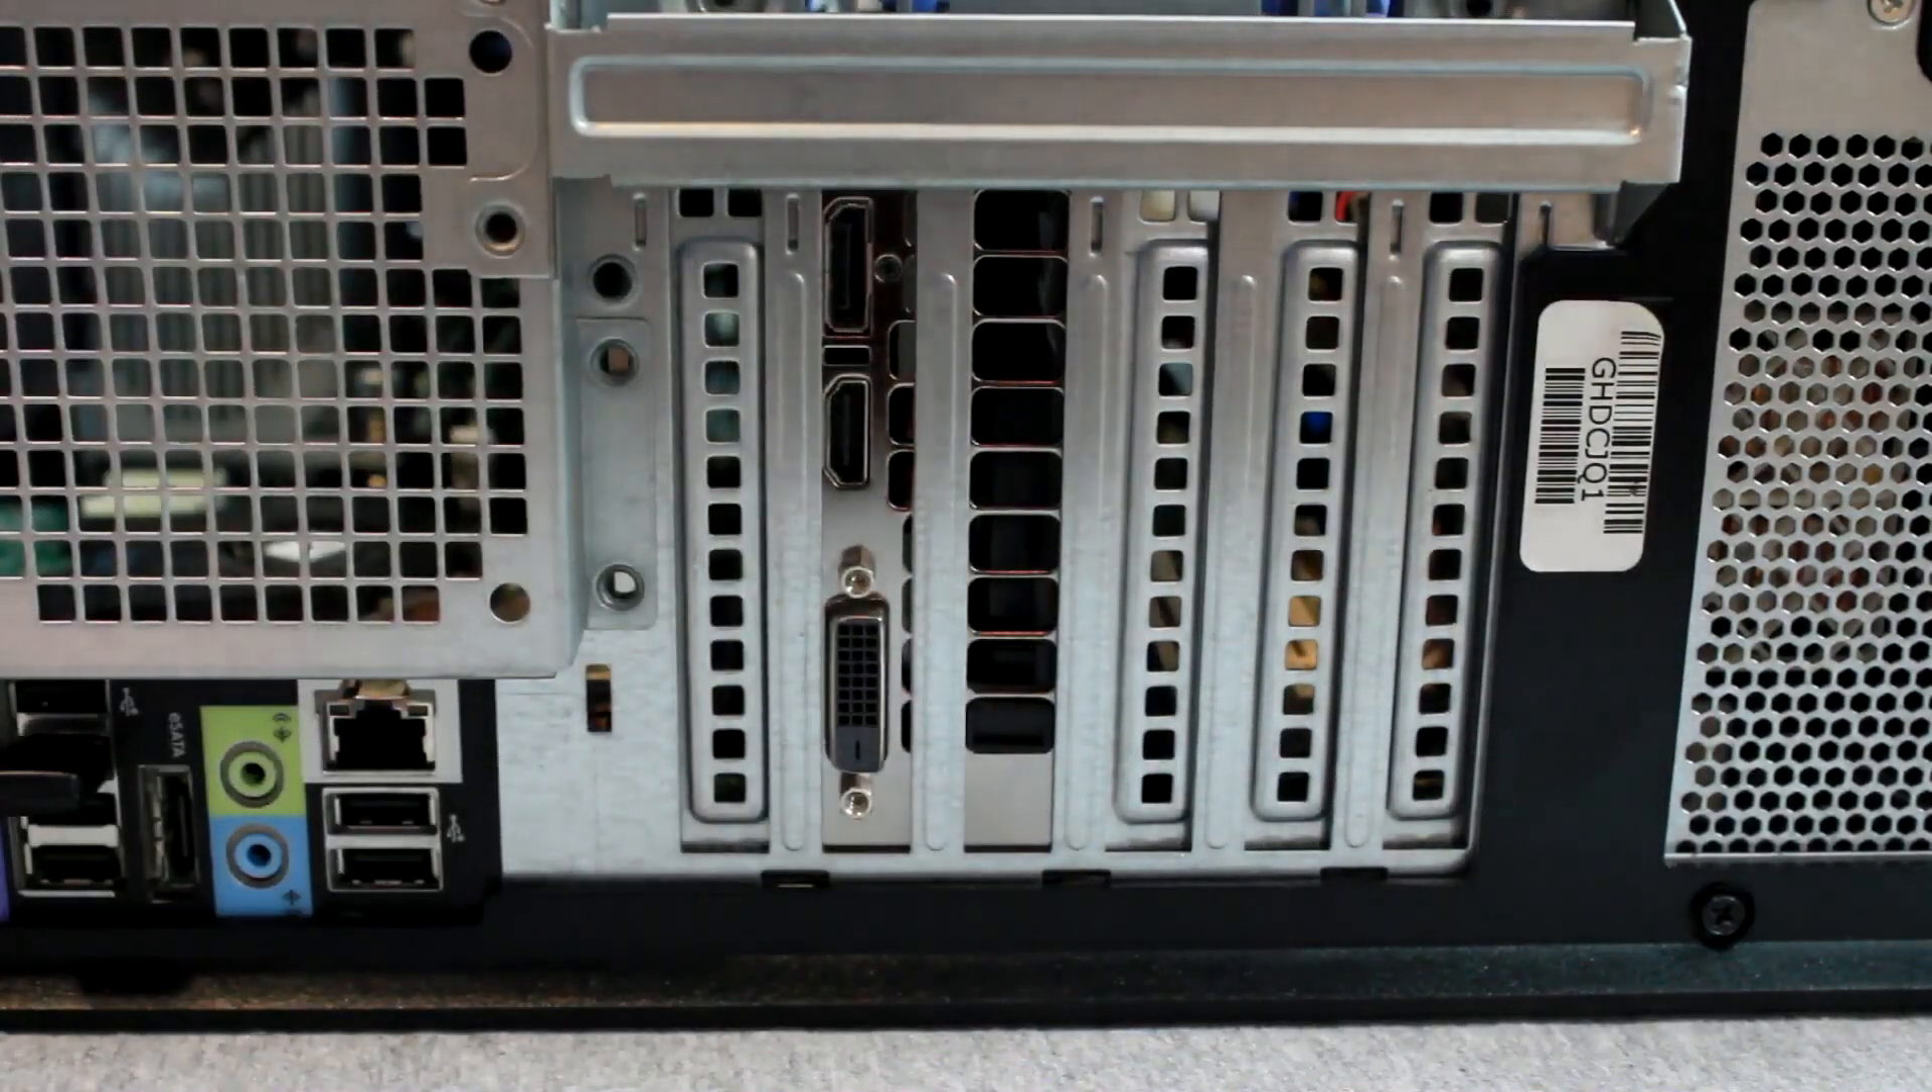Here you can see the 1050Ti installed at the back of the case.